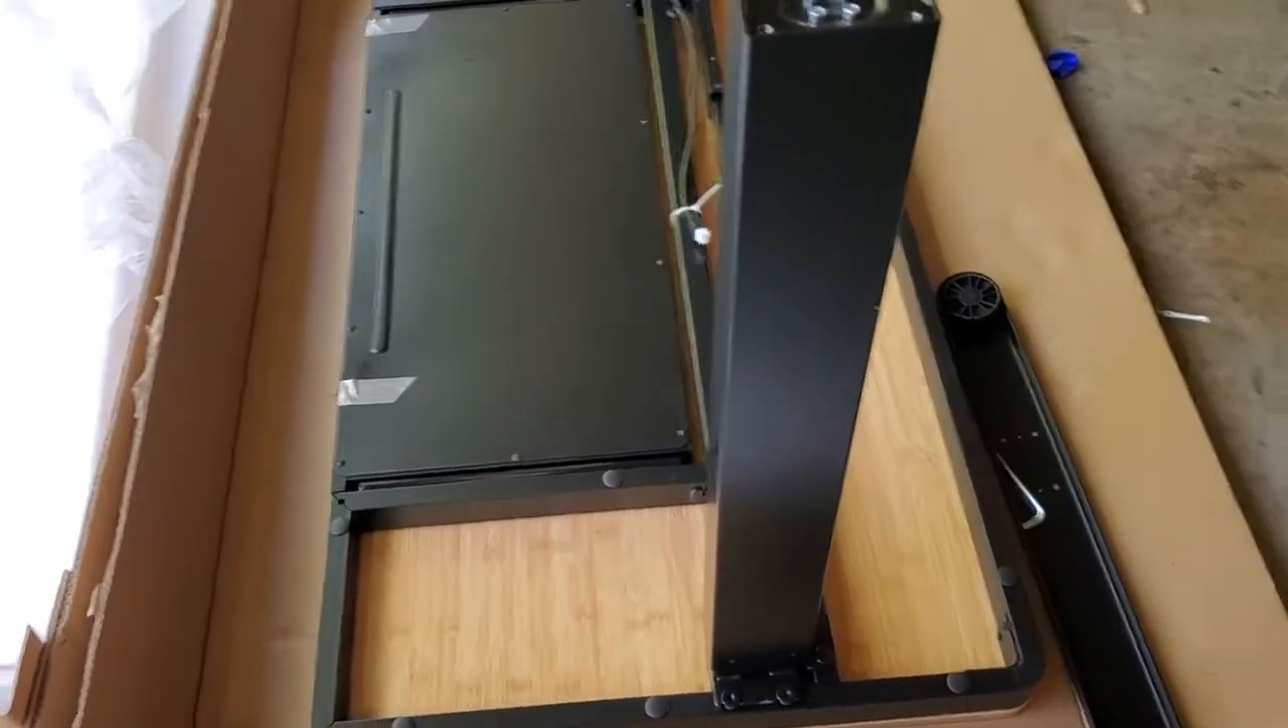This is how we're looking with the lifting column totally installed.